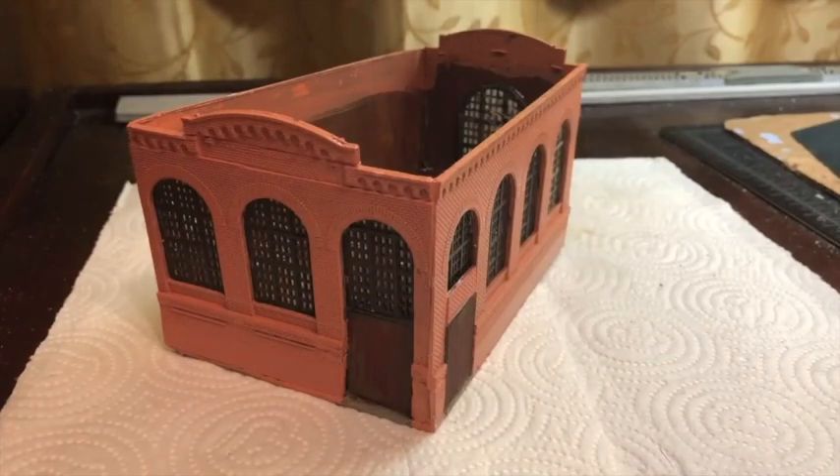Okay, I have installed all of the windows and doors.